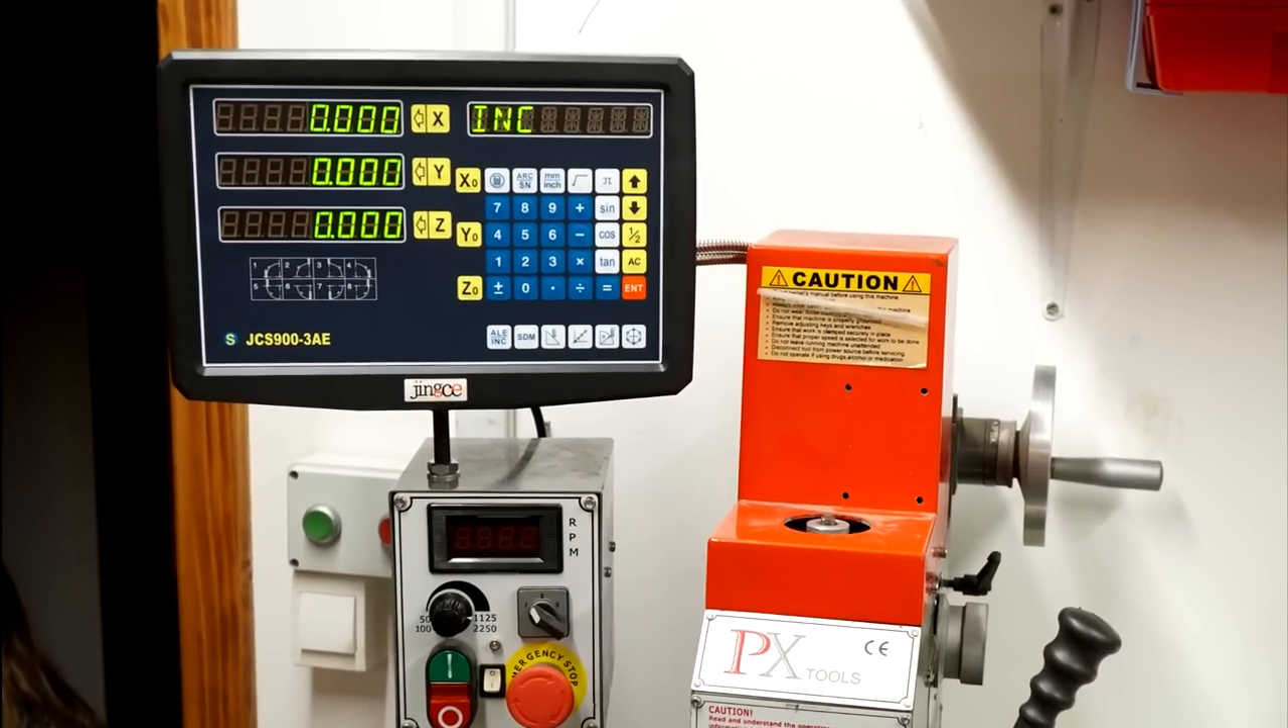Okay, digital readout is now mounted. But I got a few more things to do.